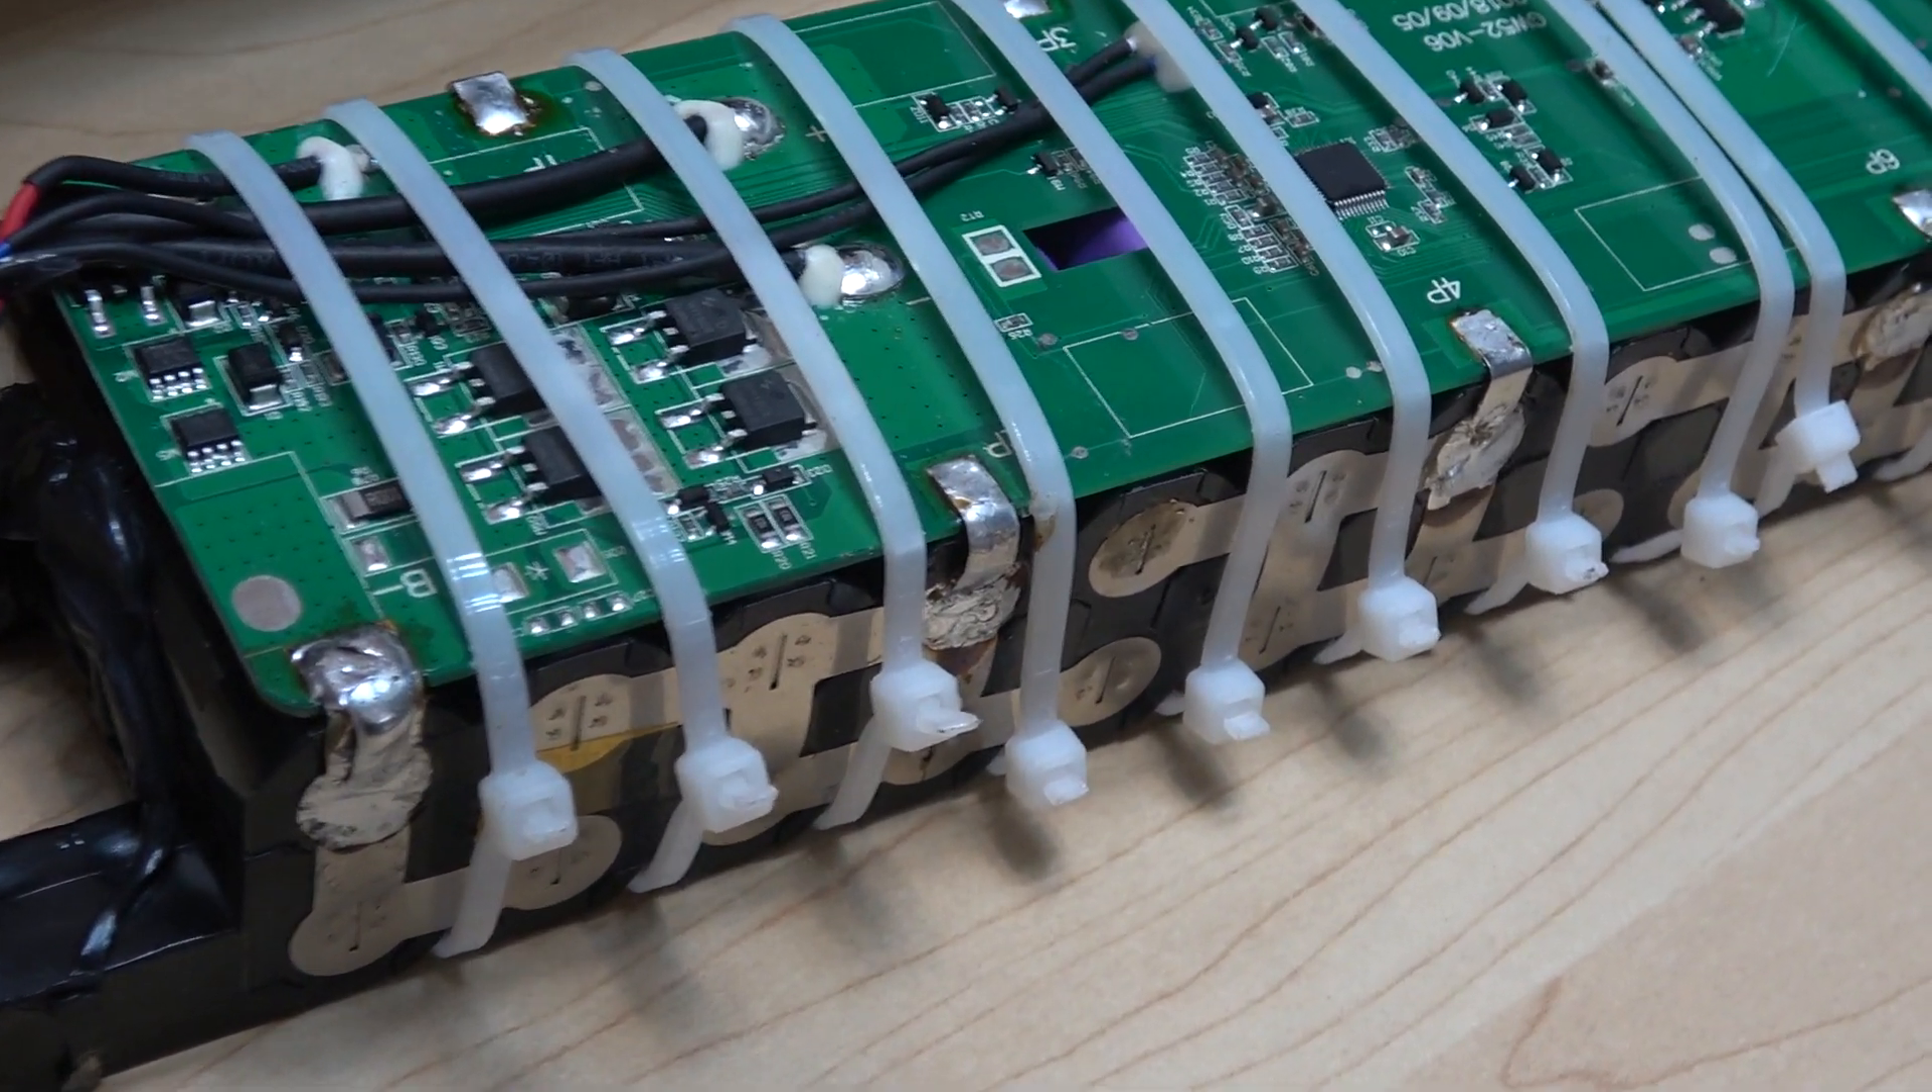I've done soldering of the terminal together. Looks beautiful.